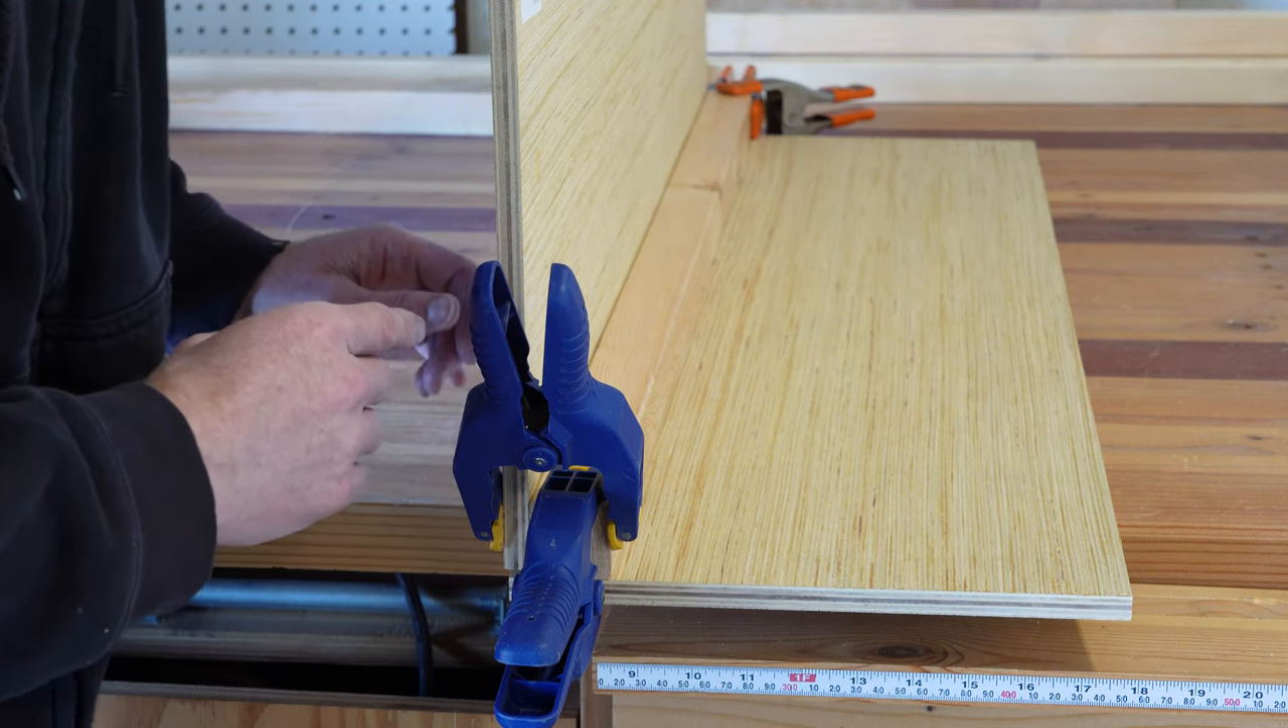And I've used a couple of clamps just to hold the bottom piece and the vertical piece to that support board.